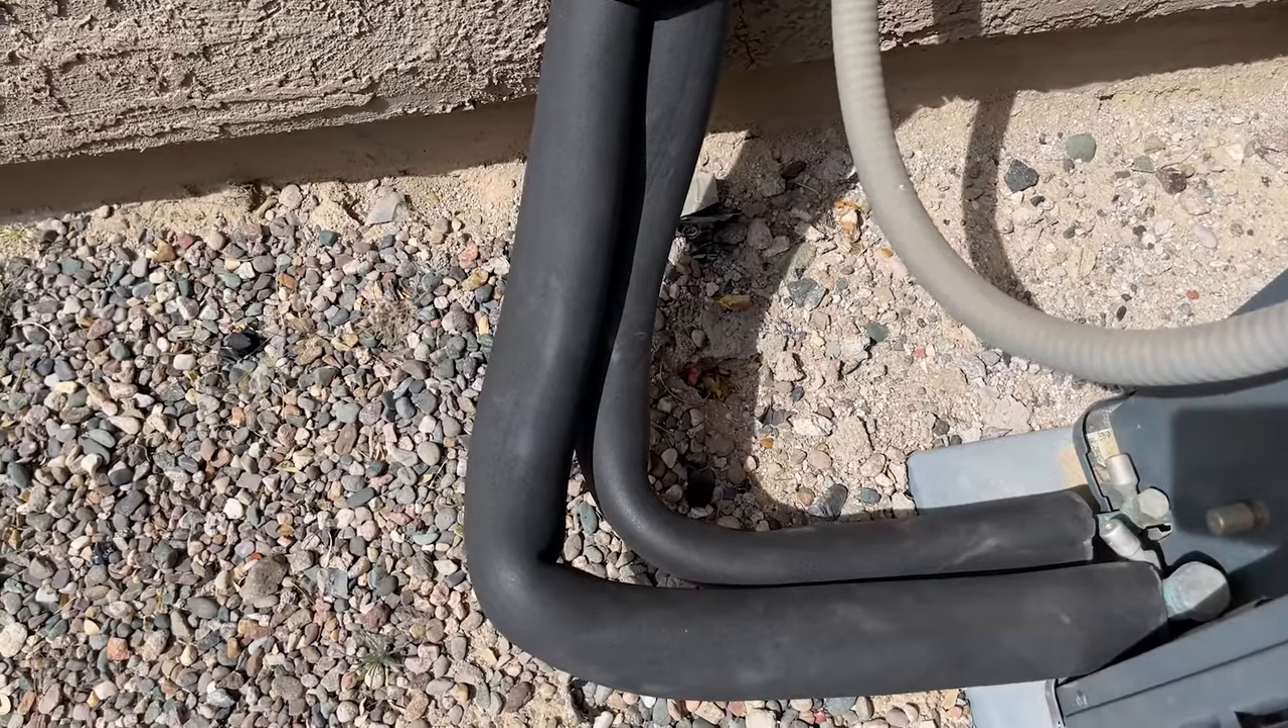All right sorry i'm trying not to create a shadow here but i have now placed the two pieces of insulation on both pipes.